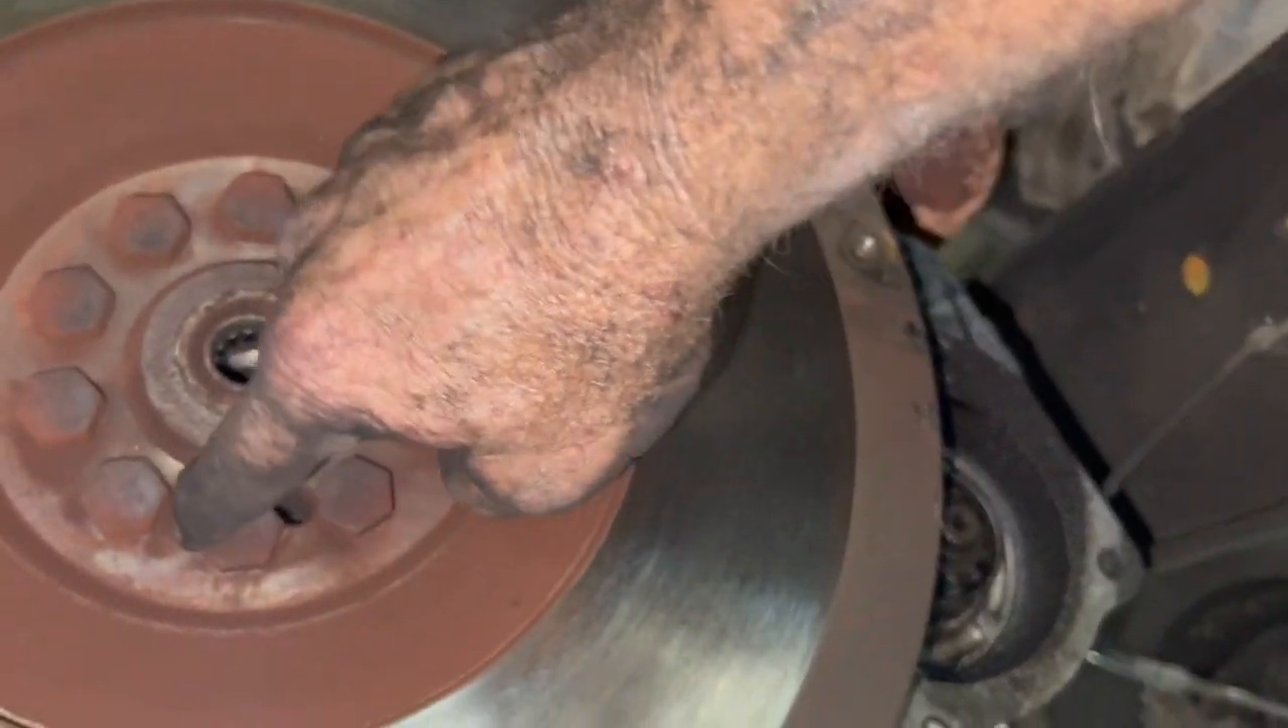Pressure plate is off and flywheel remains.